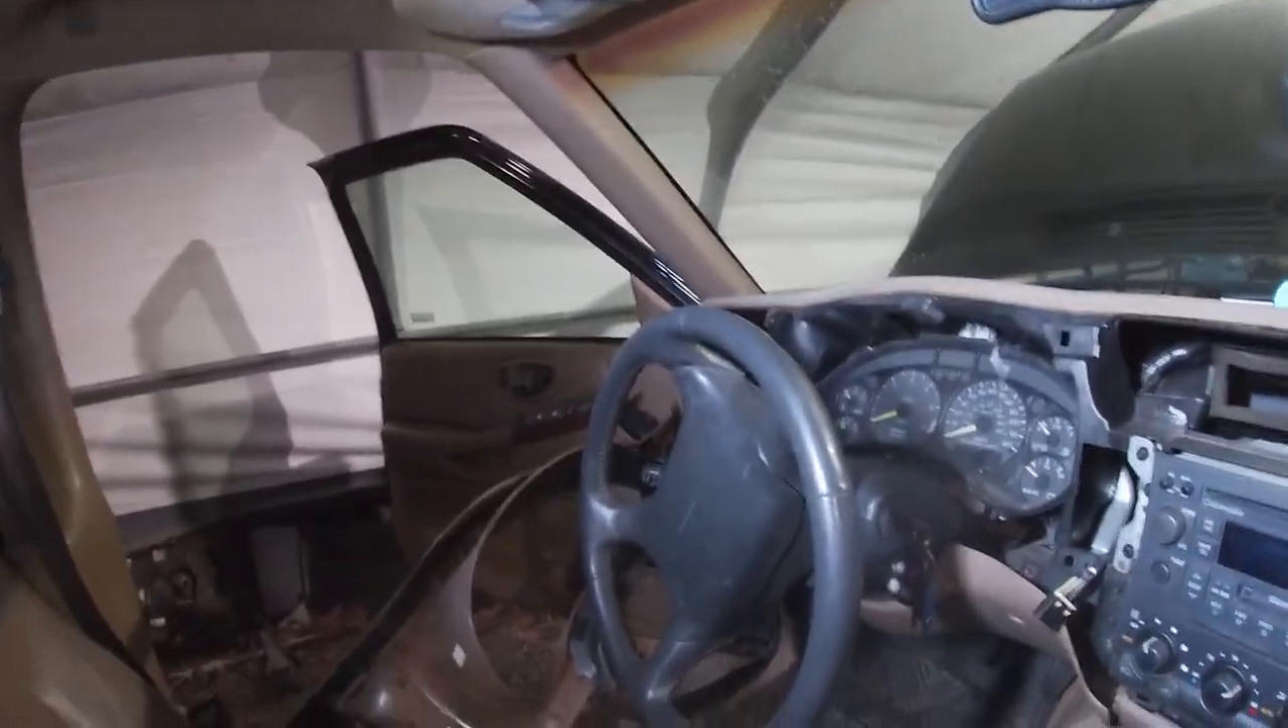I now have the dash bezel most of the way off i still left the headlight switch connected over there.